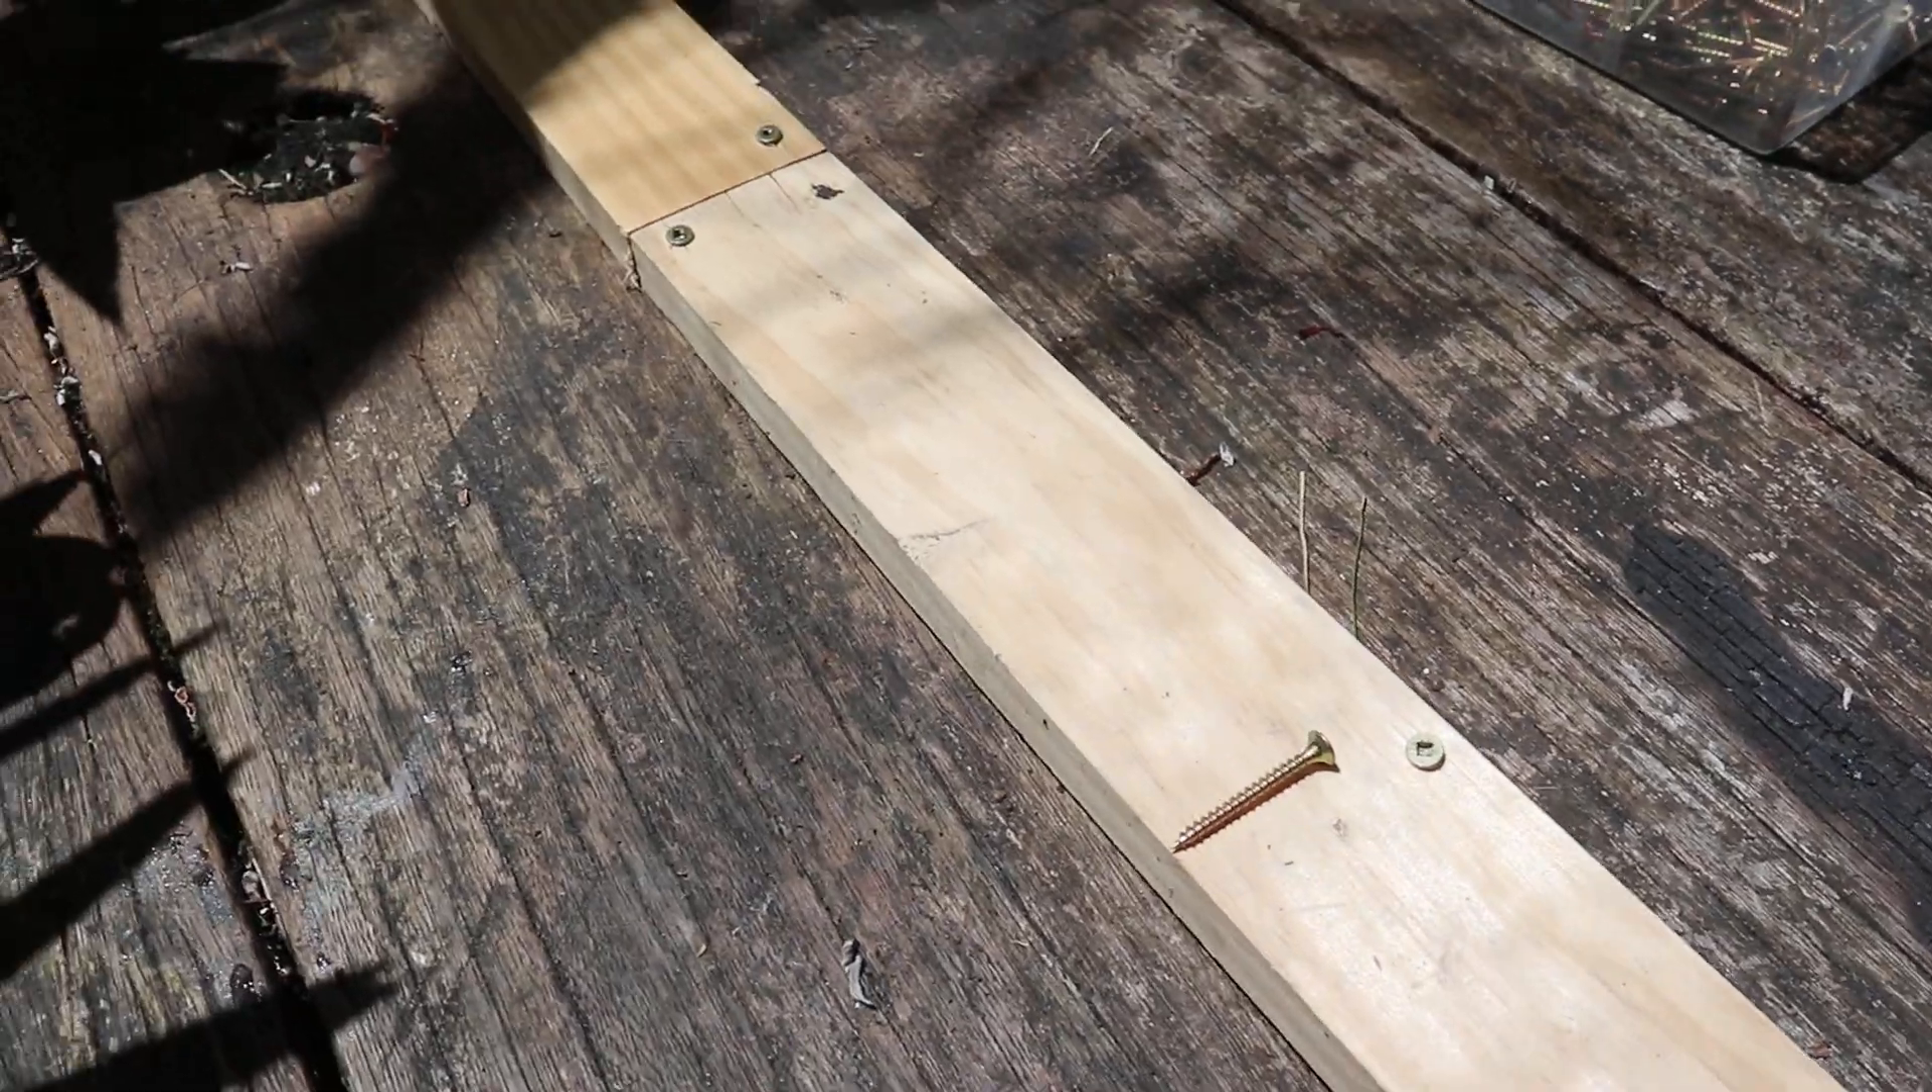I still have to do one more screw.